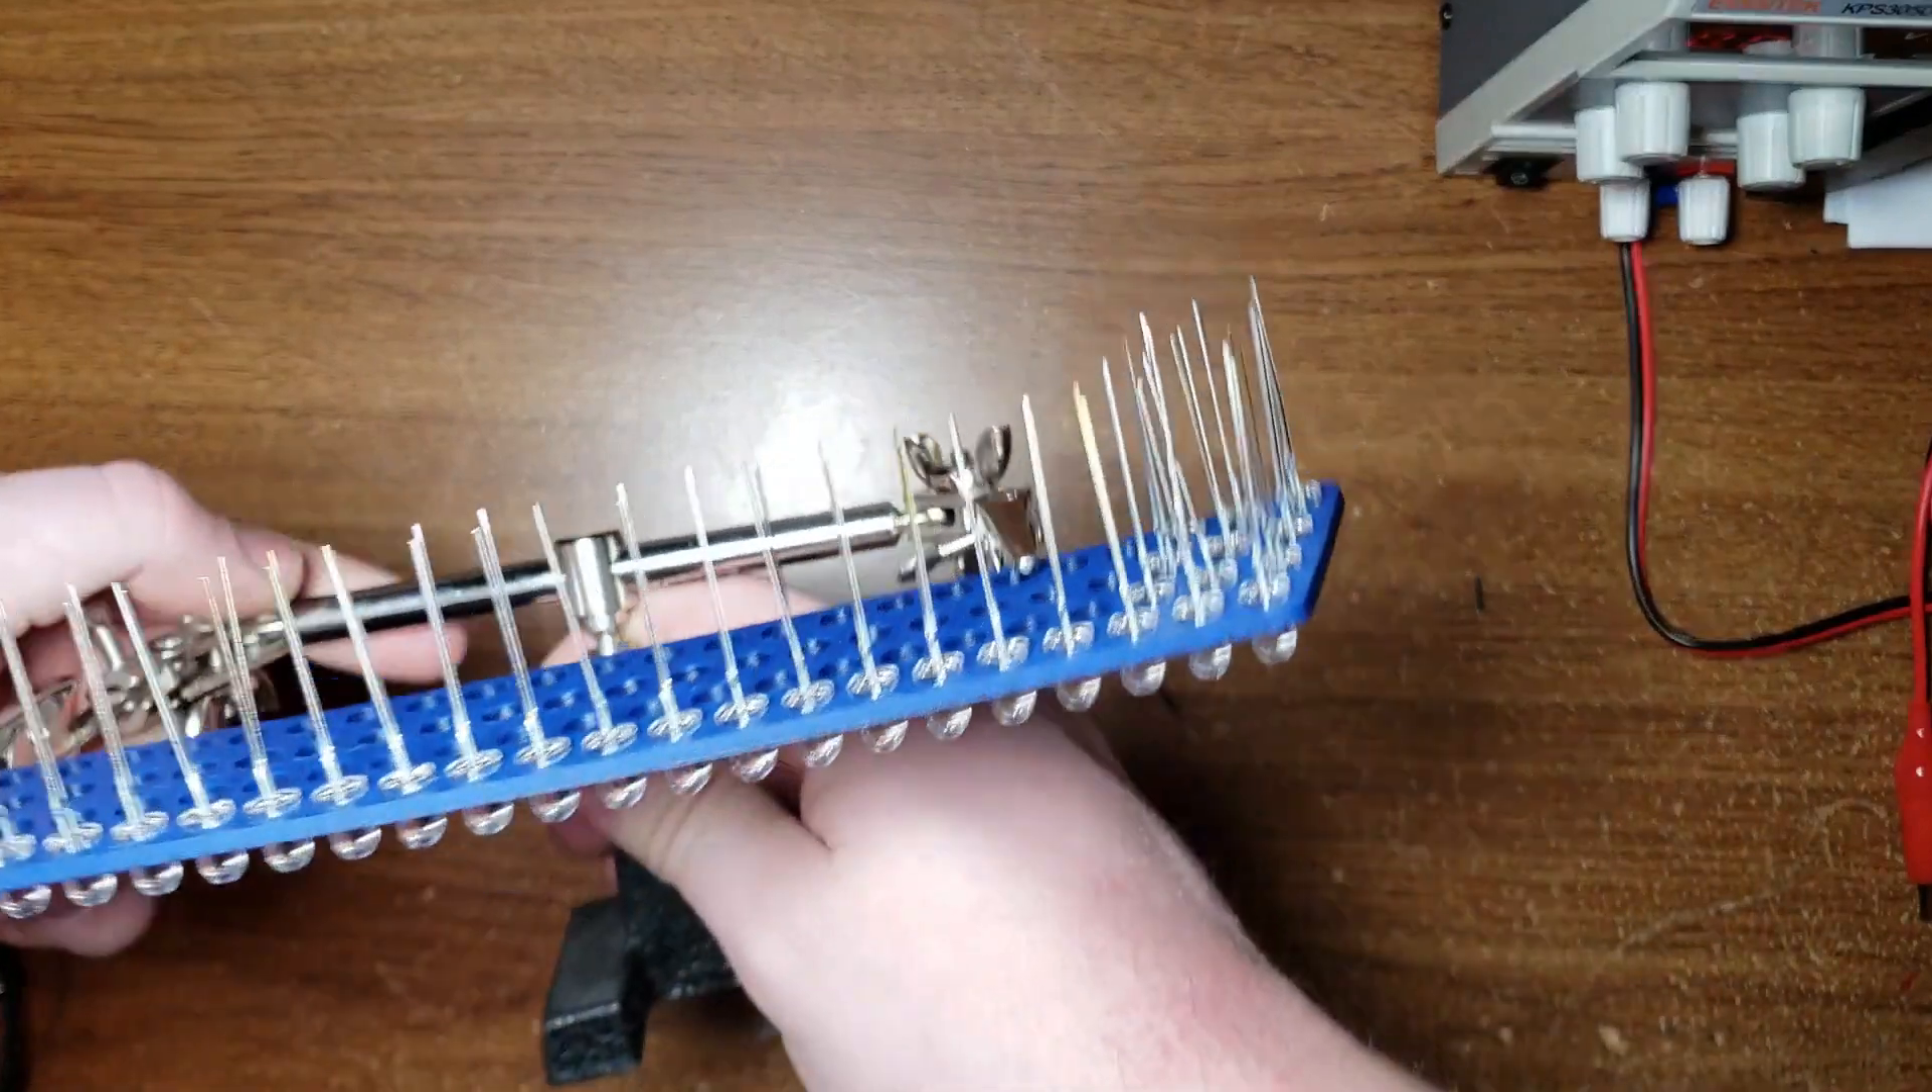So, now we've got all the running lights poked through there so you can see all the leads sticking up here.